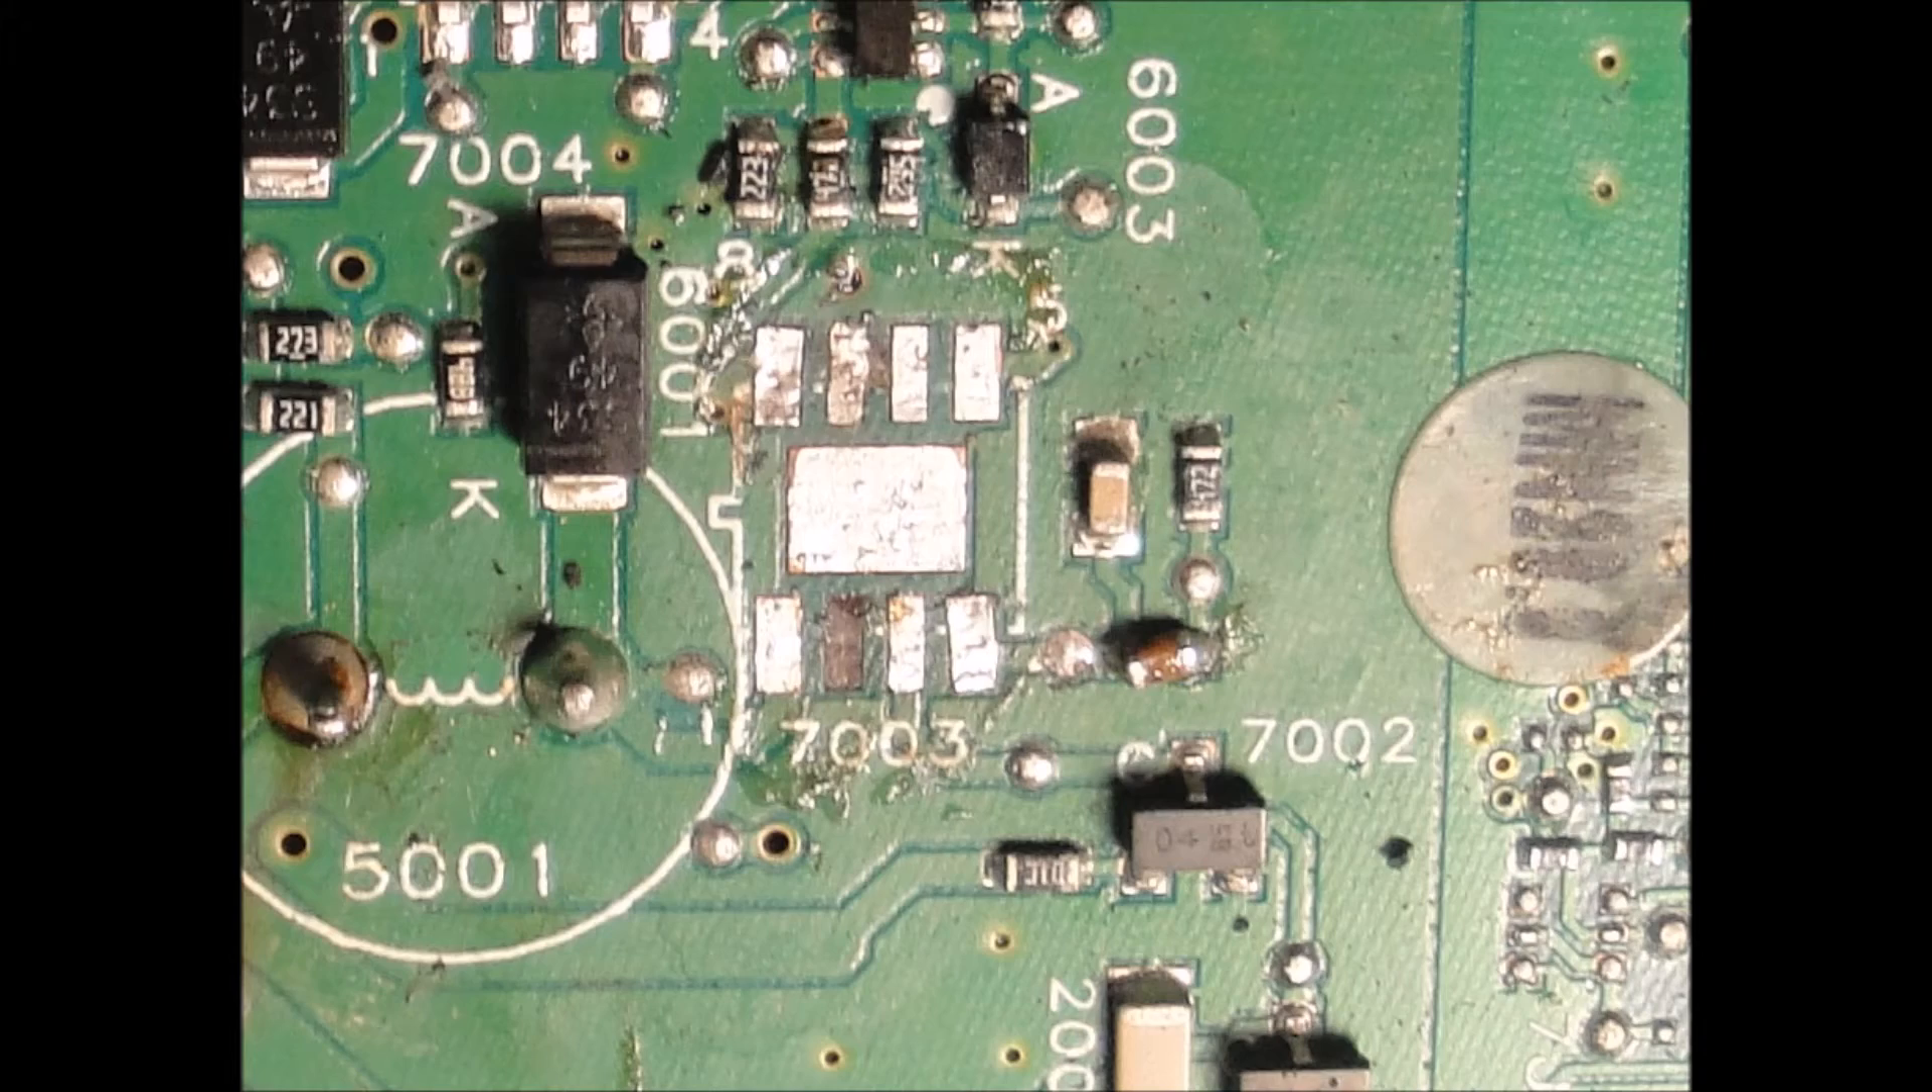All right so I got this IC off.